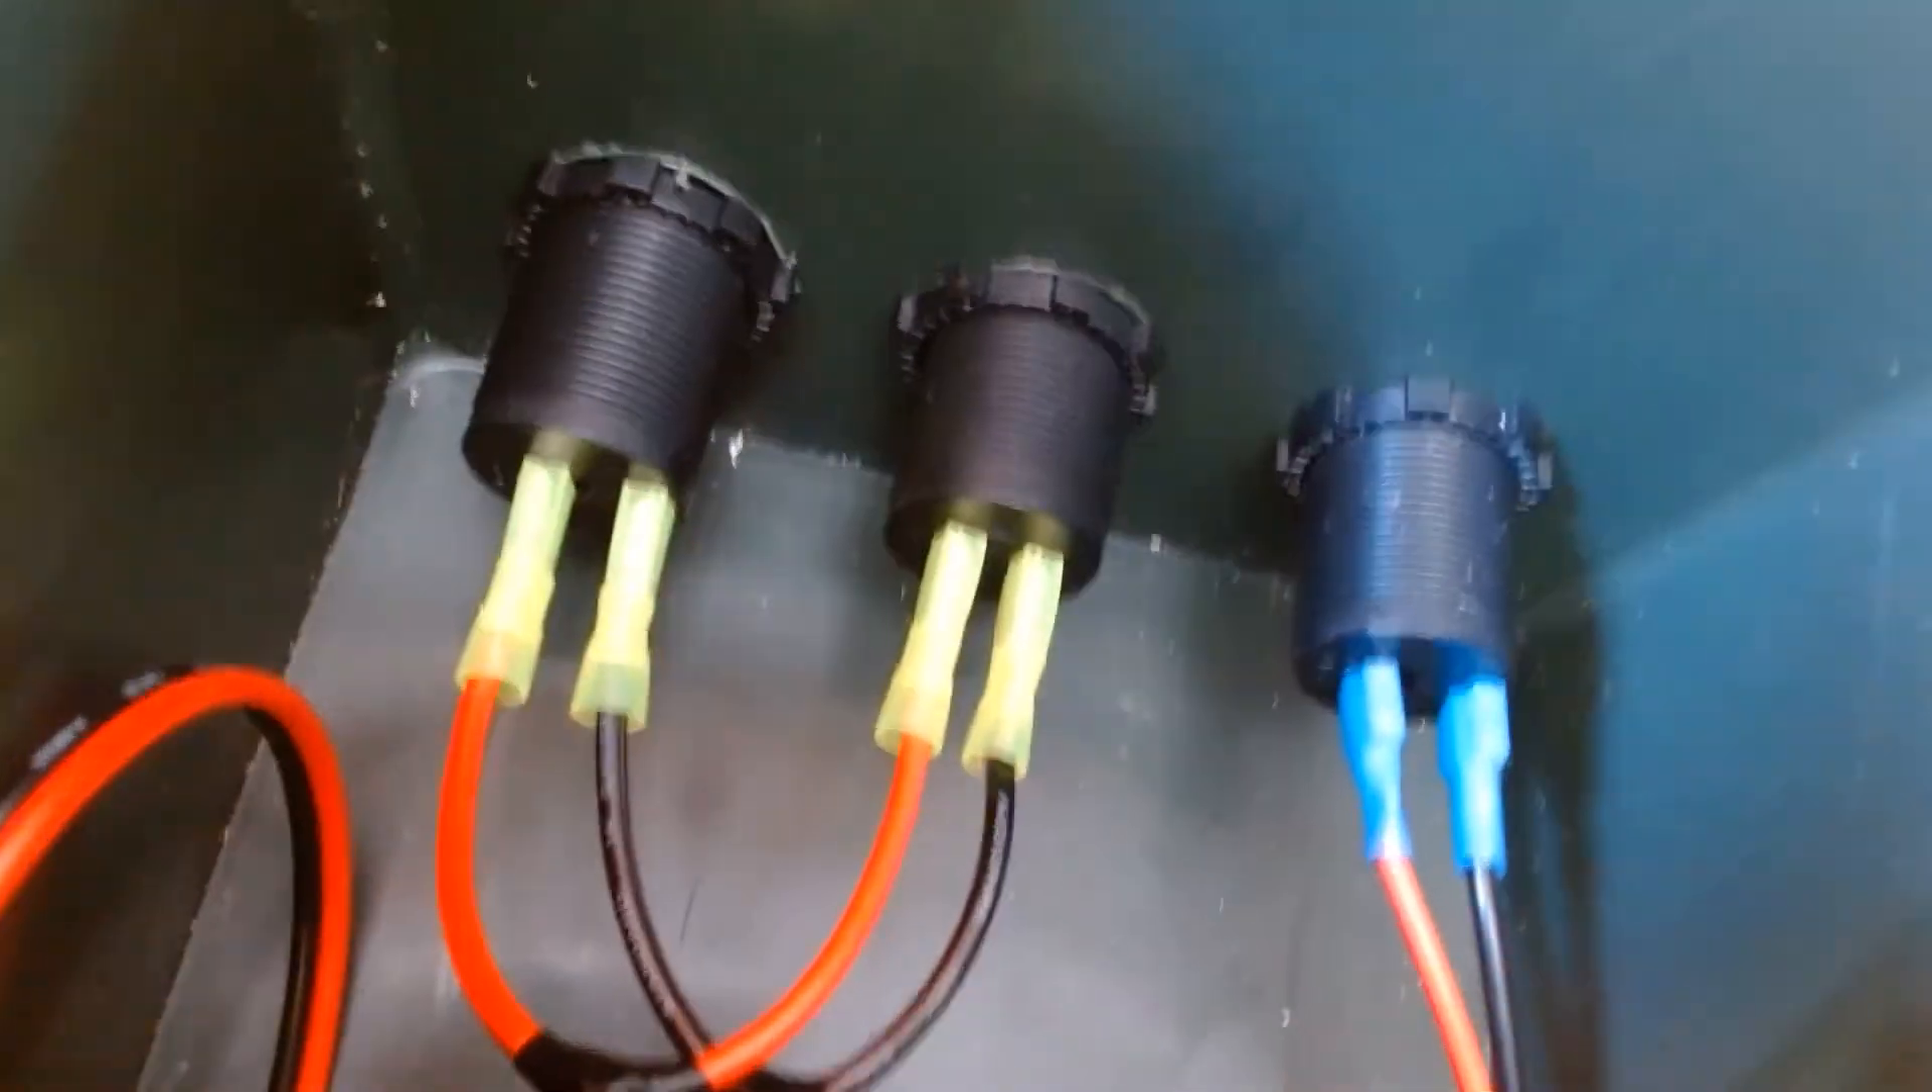This is what your connections look like on all three. We have the black wire here. And, the red wire here. That is spliced together.